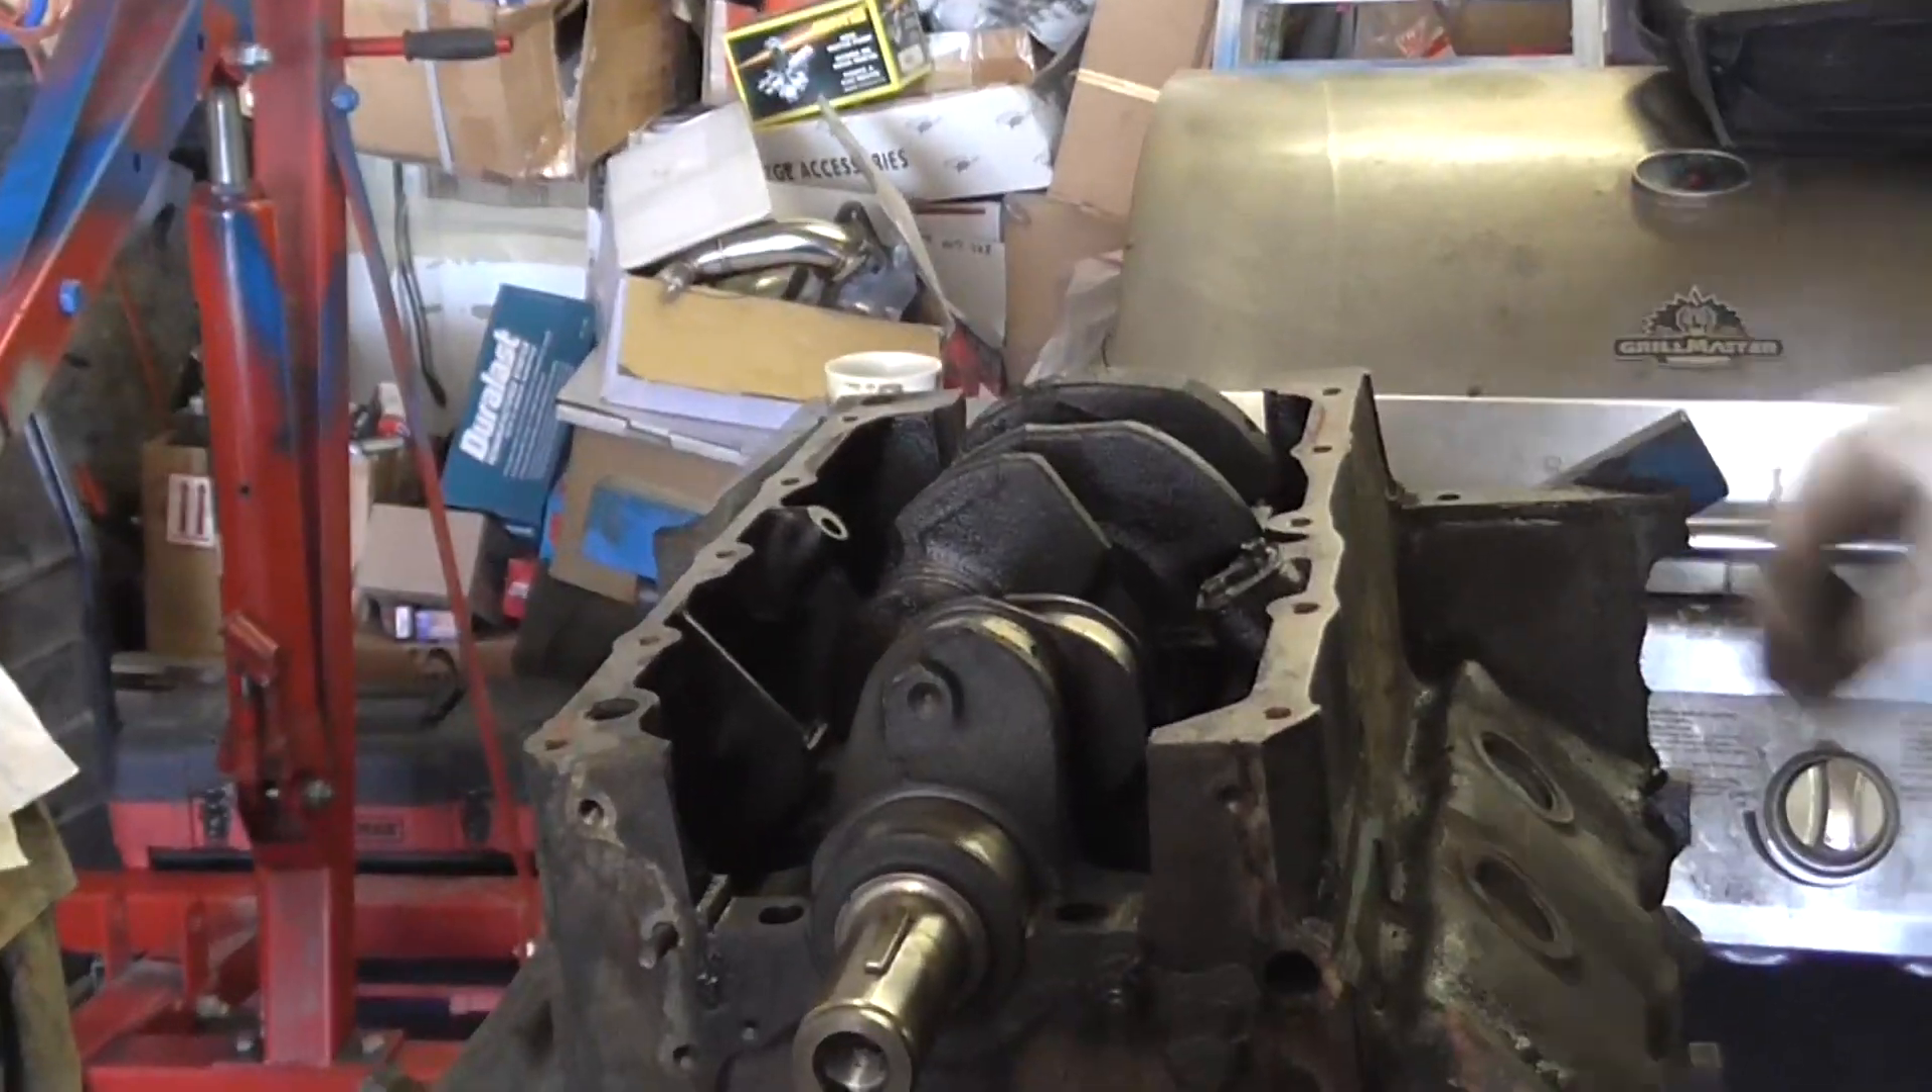You carefully lower the crankshaft to the block and that's how it fits inside just like that.